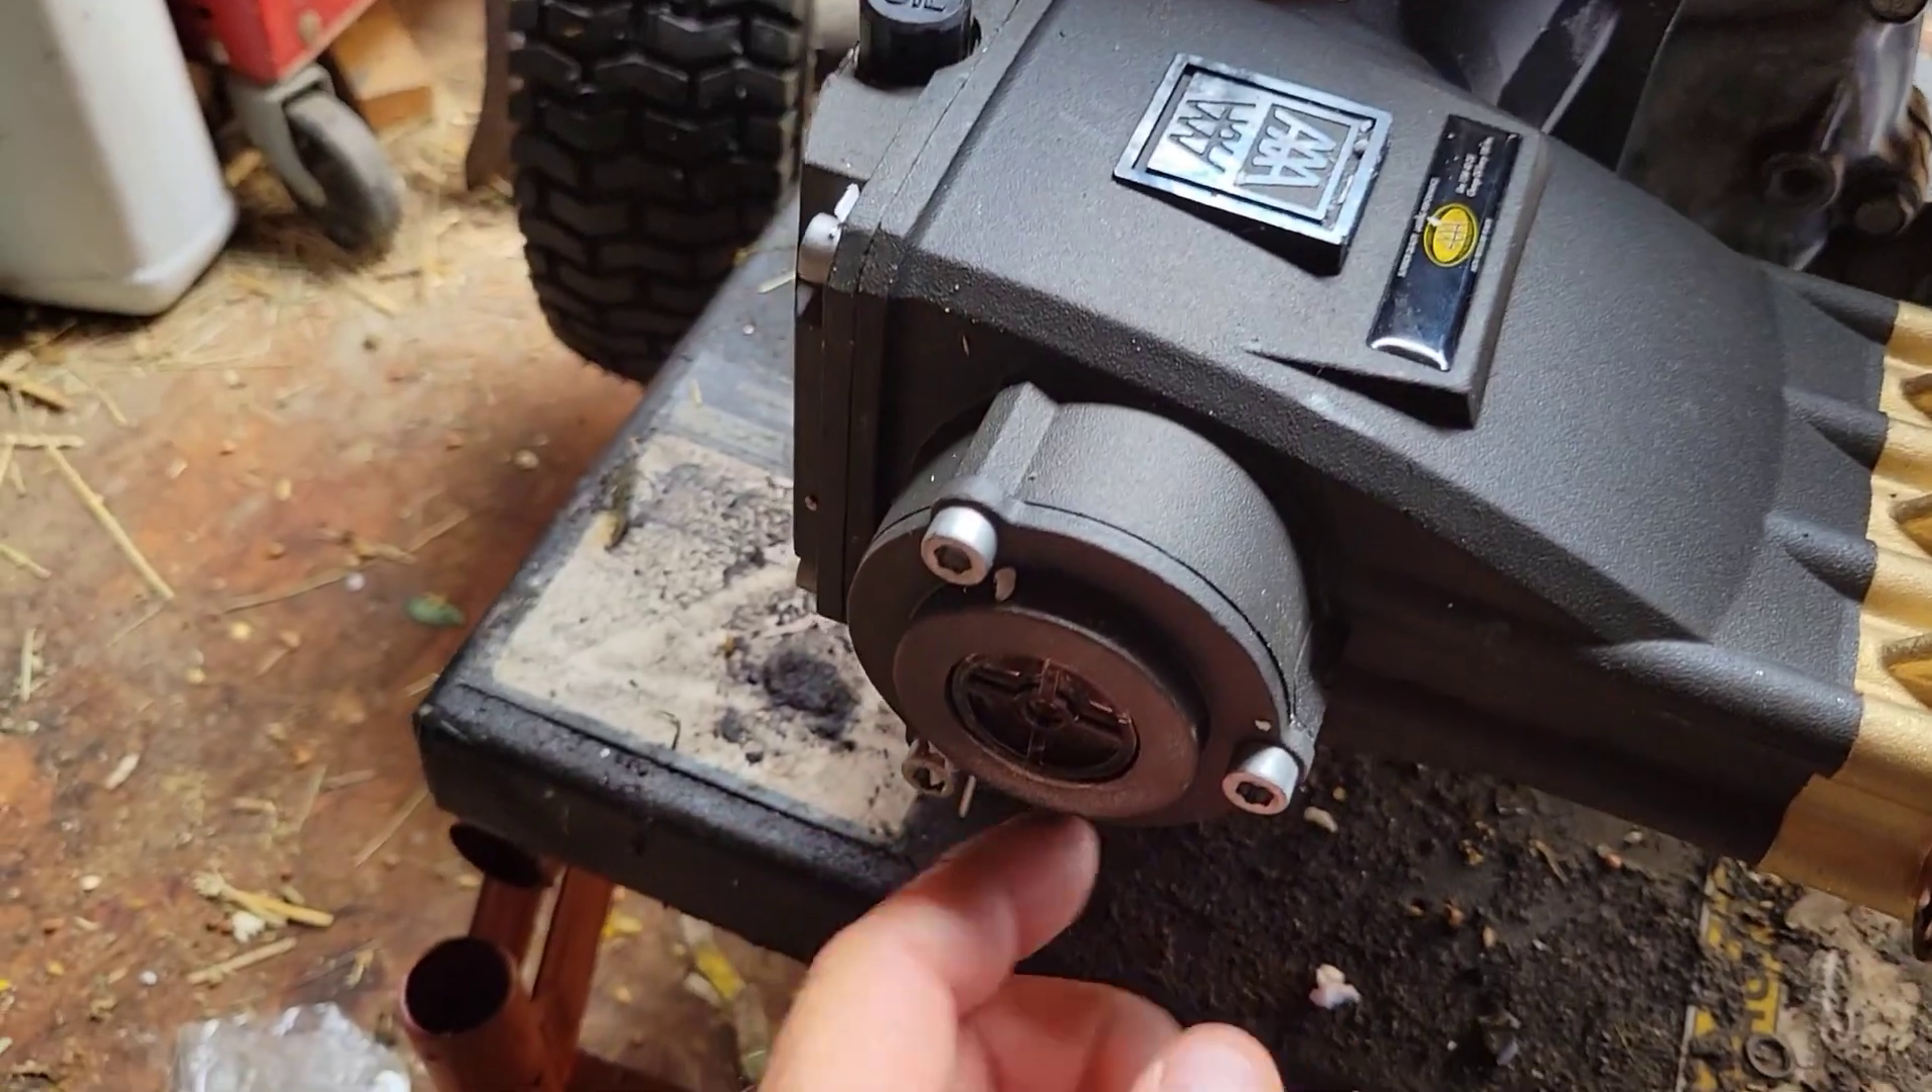So, we got the cap put on.